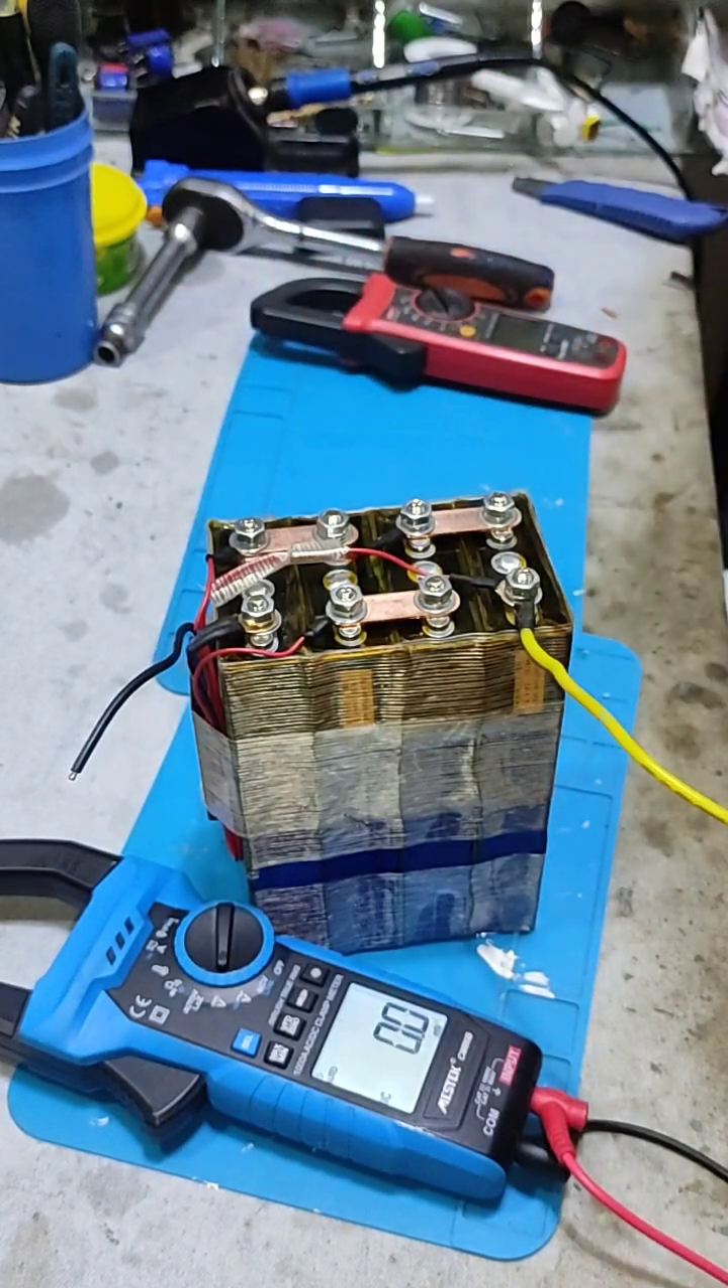The bus bar is installed all cables are very perfectly connected.